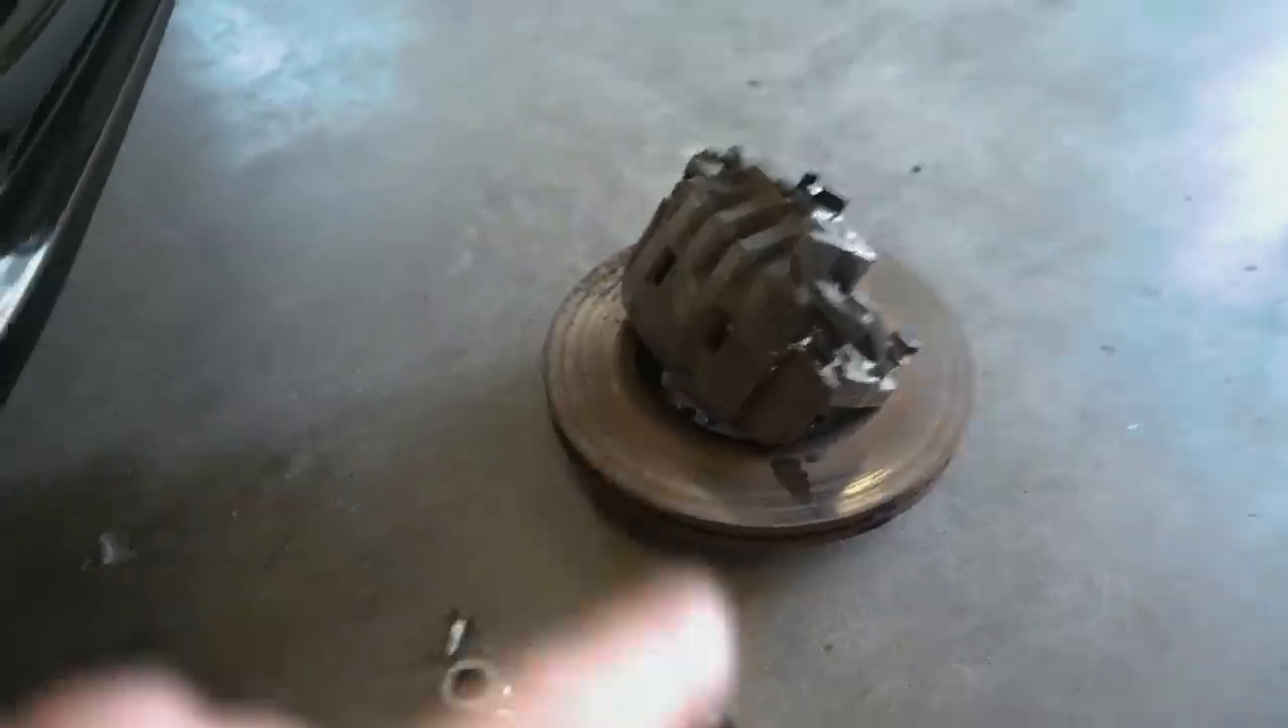So we got the caliper and rotor off.